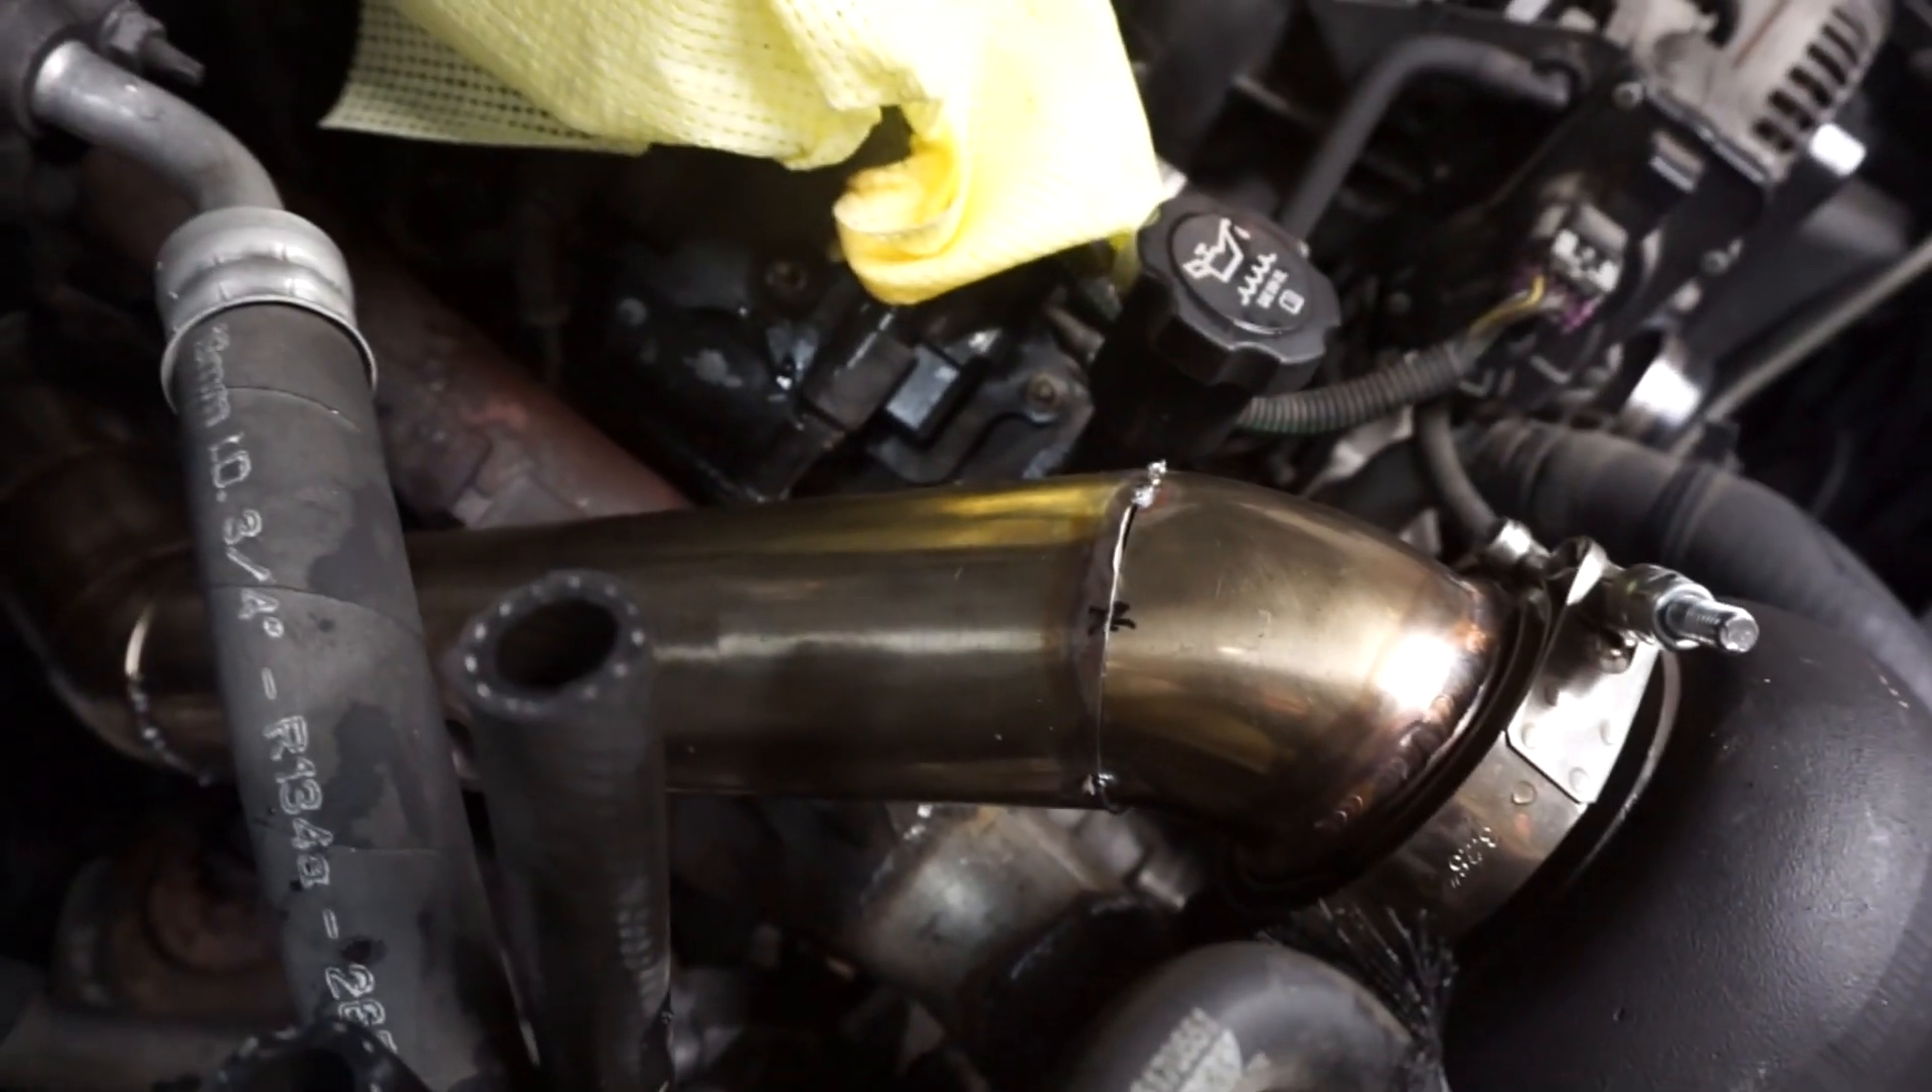I did start to get the downpipe welded in so i just have it tacked into place i just used the mig and then tacked it.